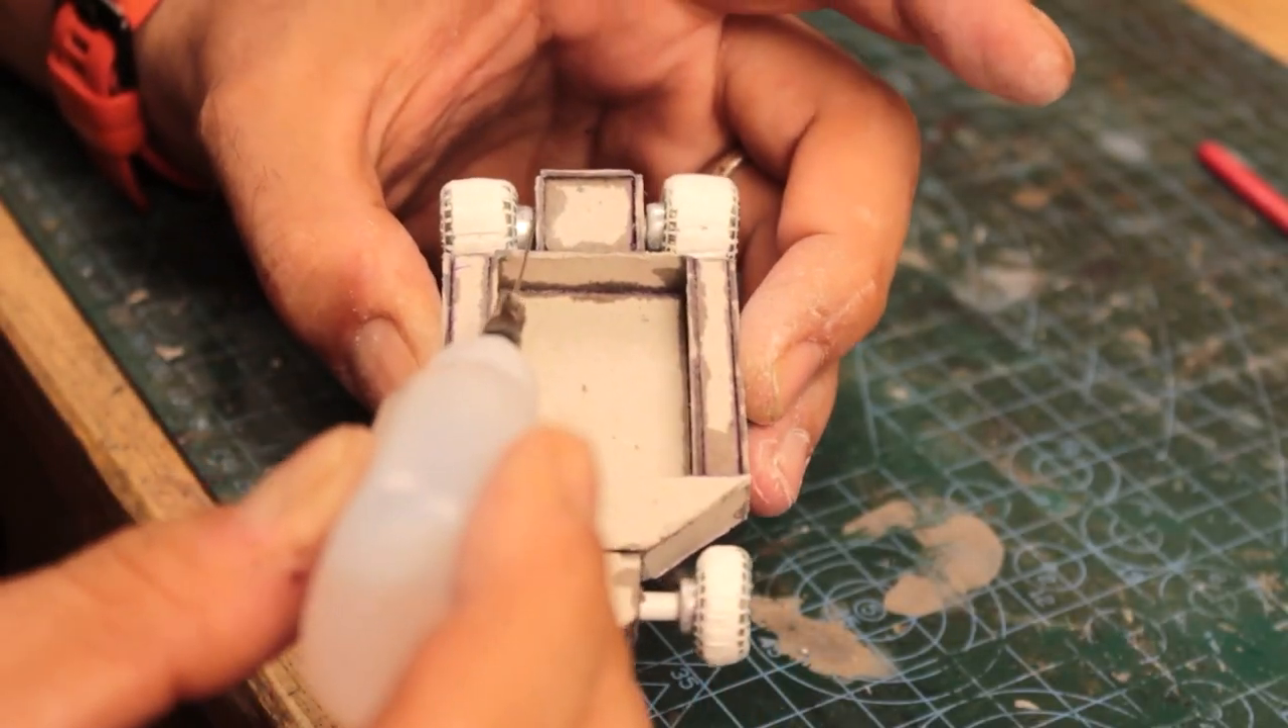Then I glued the whole tire assembly to the chassis.